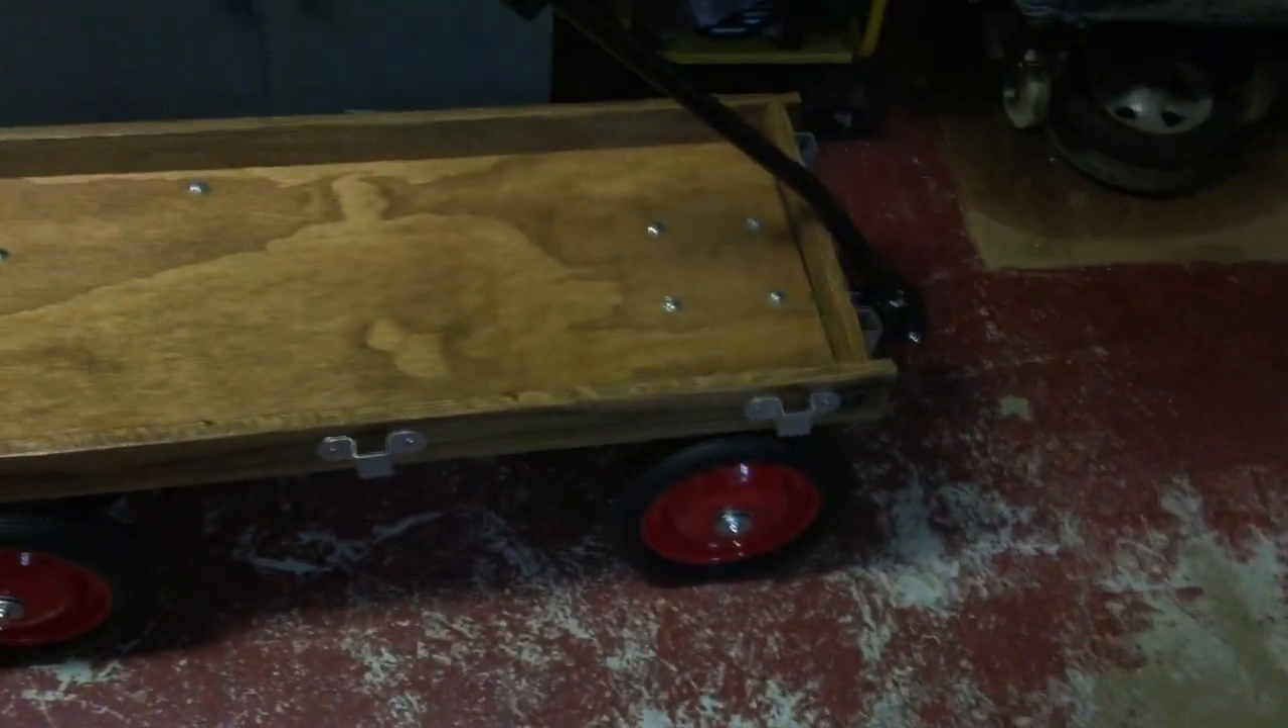So at this point the hardware and the wheels are mounted to the bed.